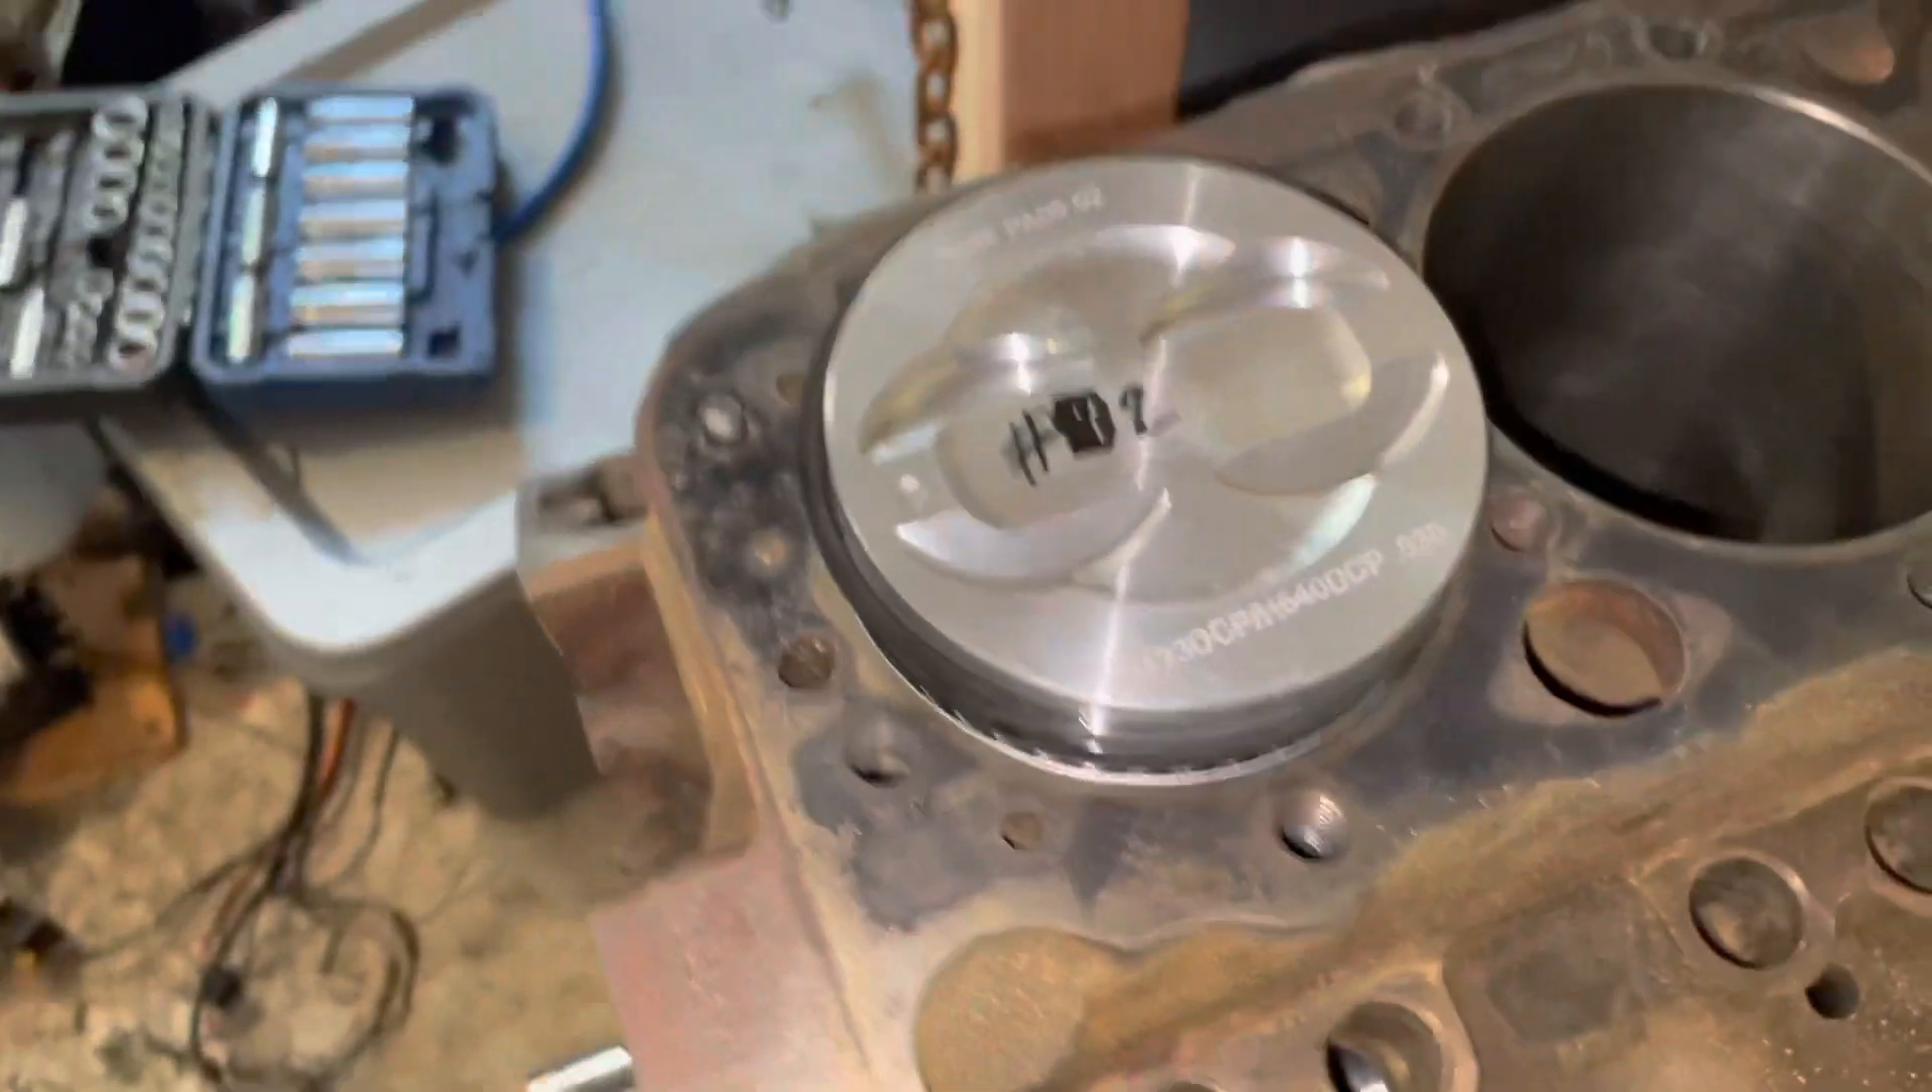Uh, now I've set the piston down in the bore. I've not put the ring compressor on it.